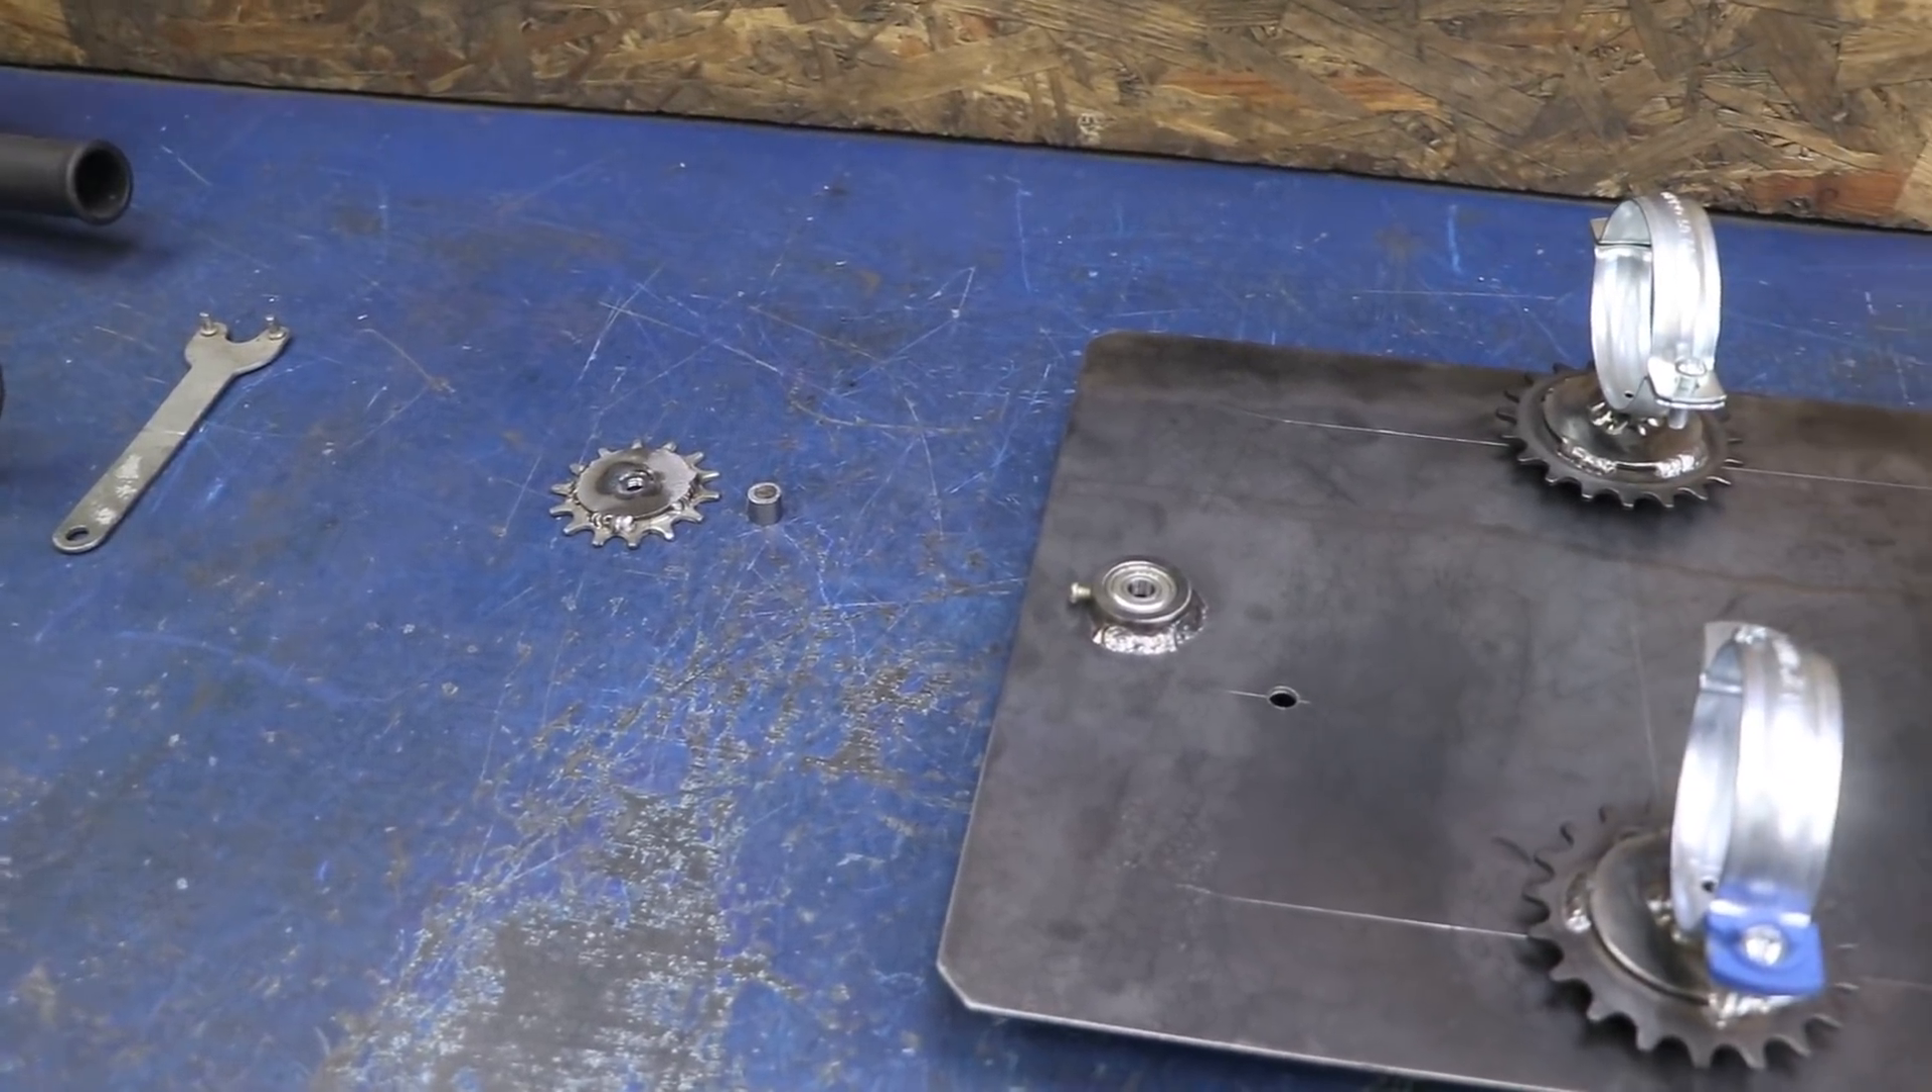Малую звезду пока еще не устанавливал, потому как решил сделать сначала натяжитель.